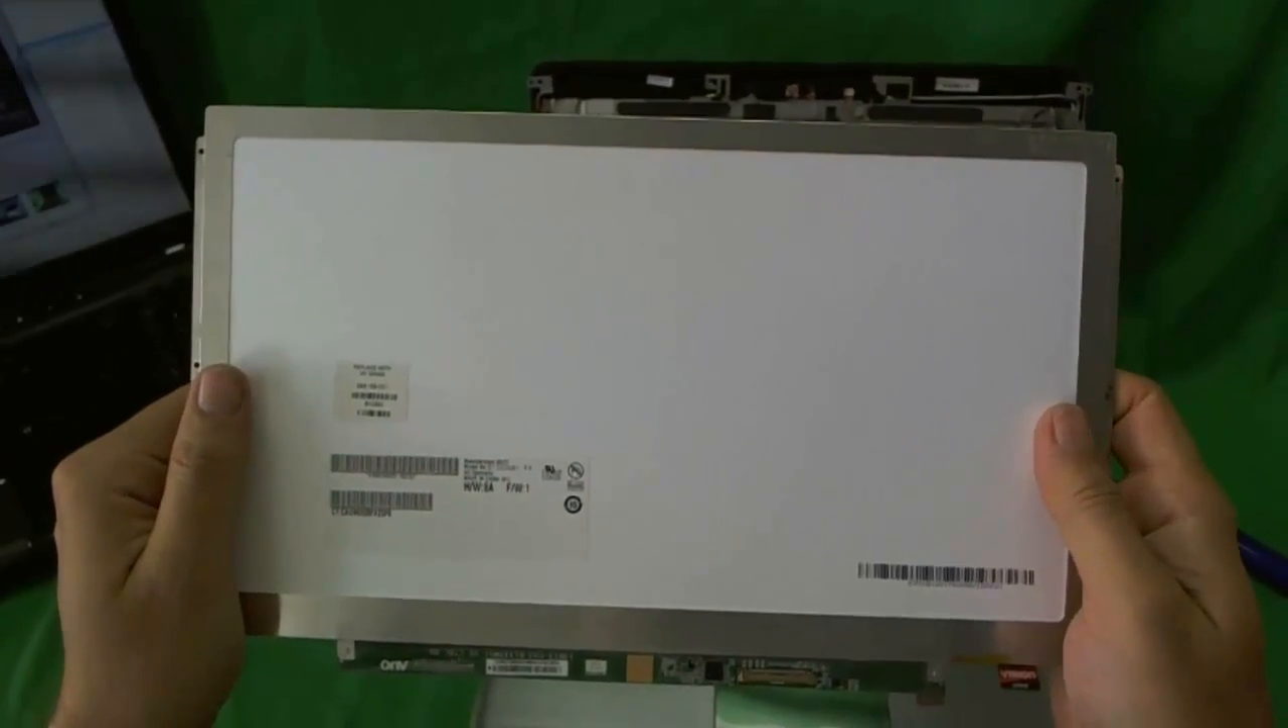Okay, so the screen is free.